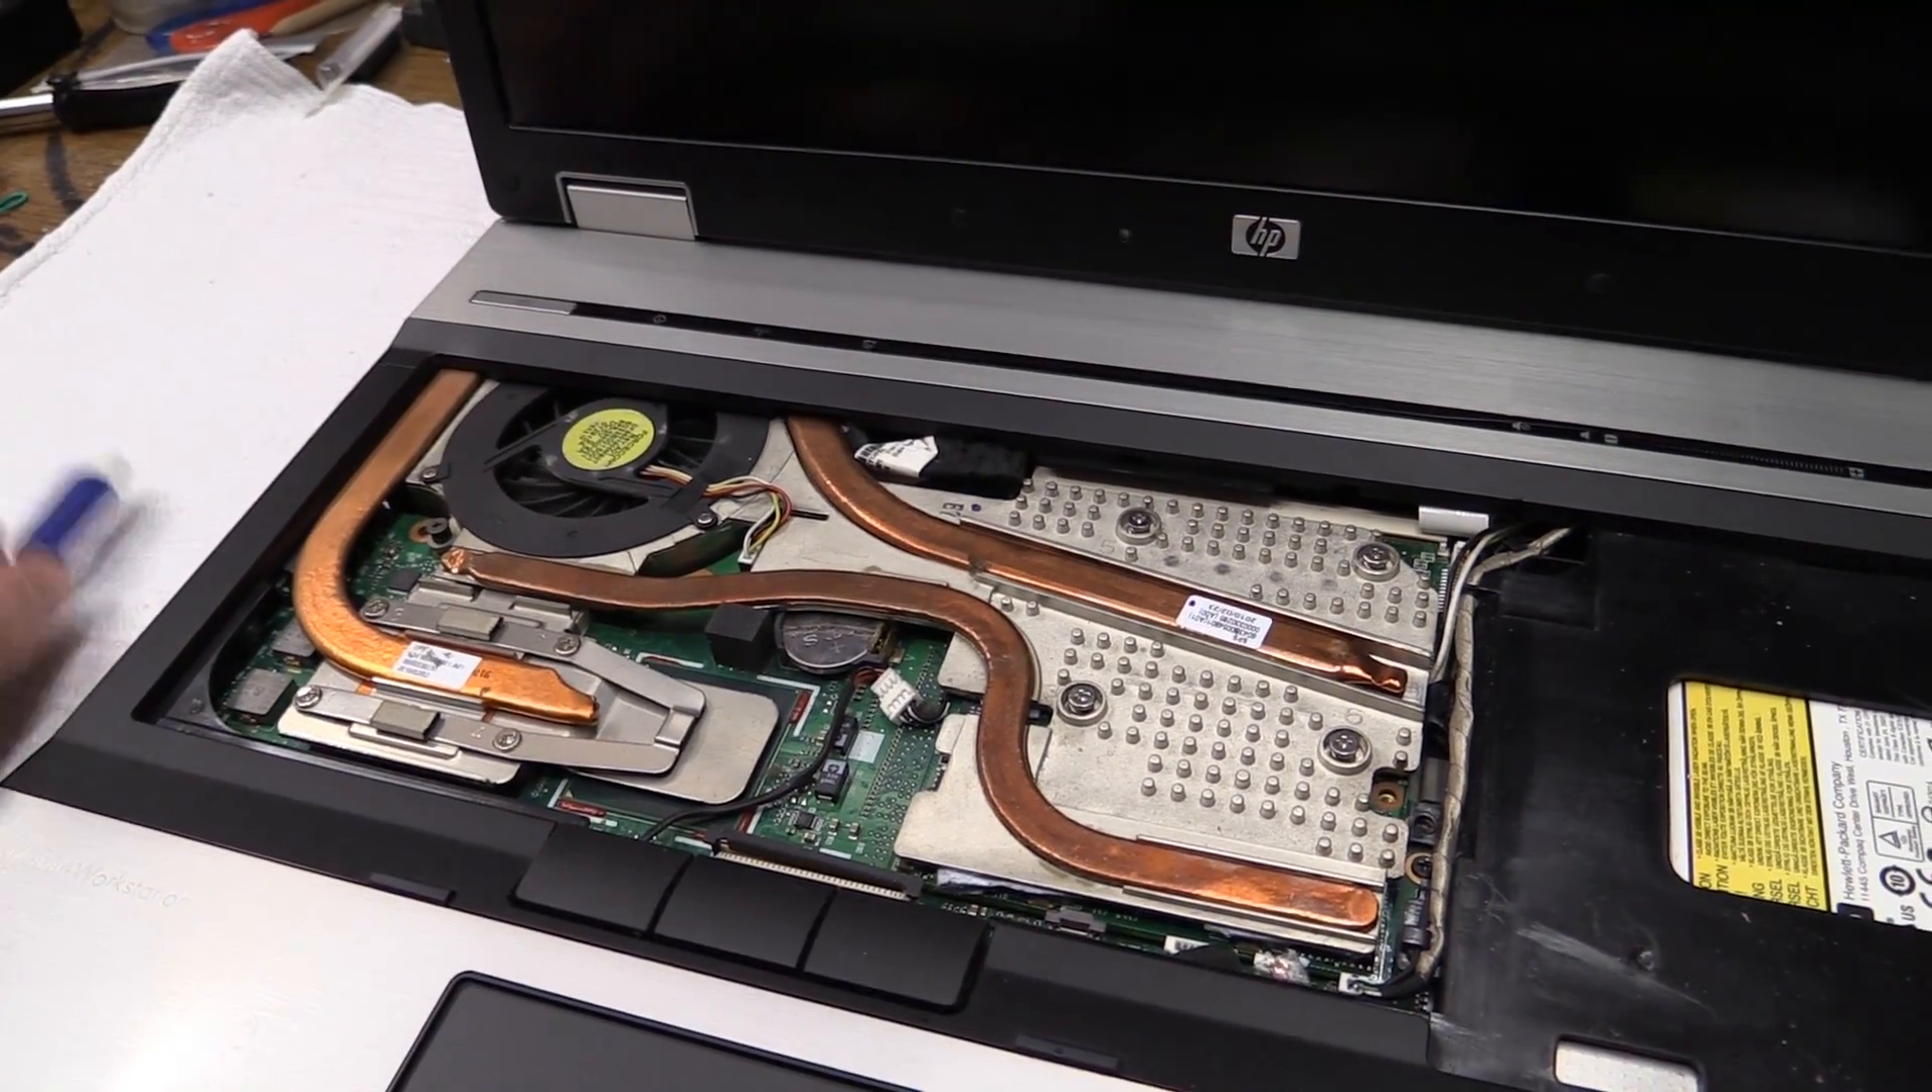As you can see the heatsink is mounted on top of the motherboard so I don't have to tear the whole thing apart to reach it.